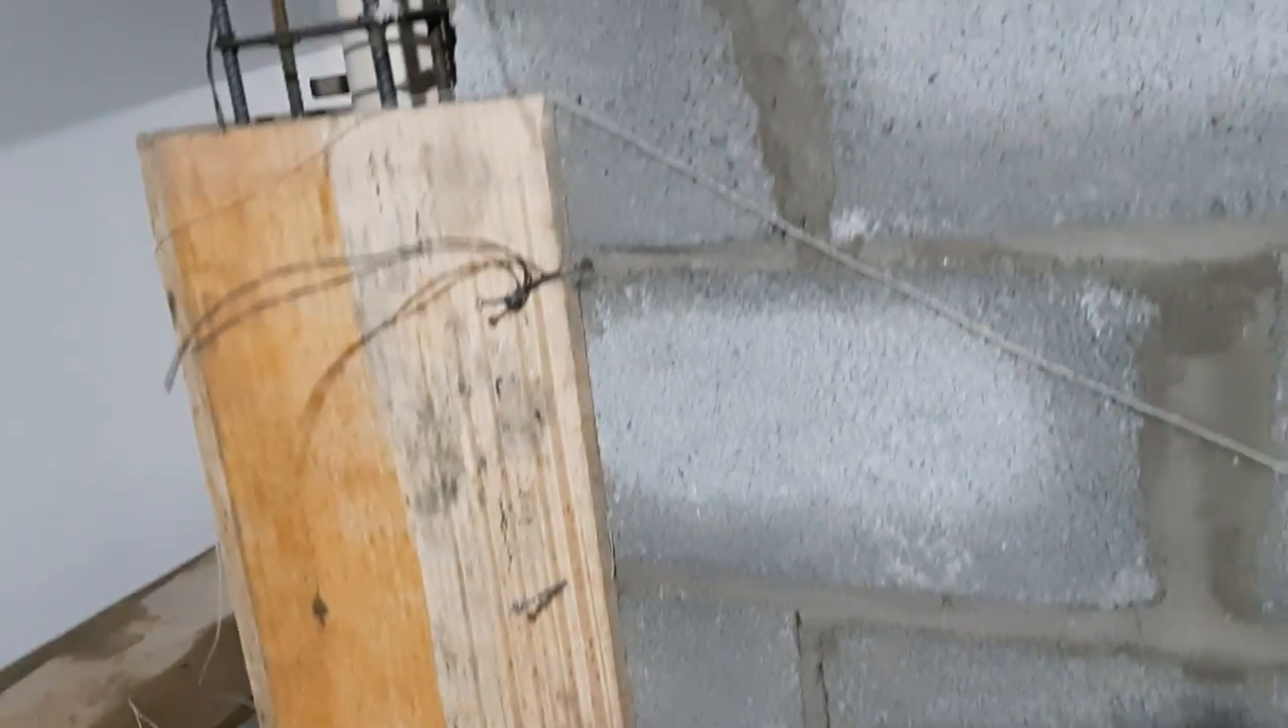Então essa tábua ela aqui já tá posta eu coloquei aqui um dia antes quando eu fui fazer essa parede.